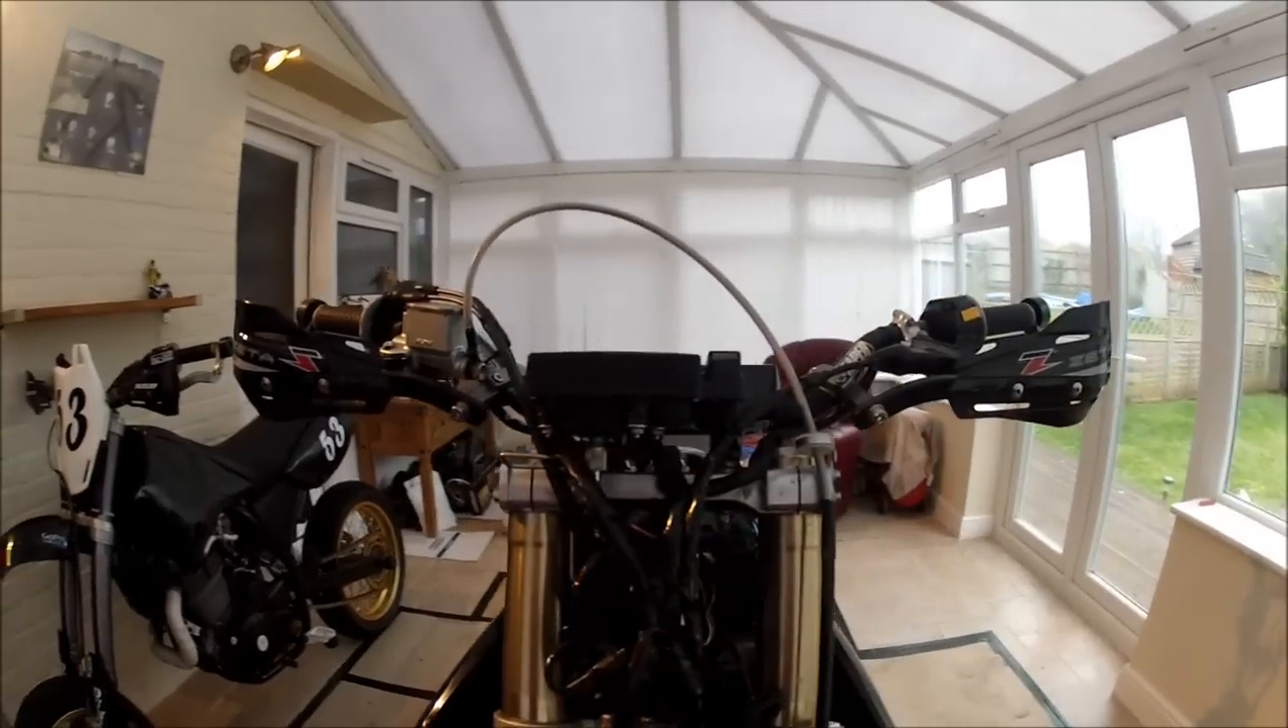We're all done. Handguards are all fitted. Tightened up.